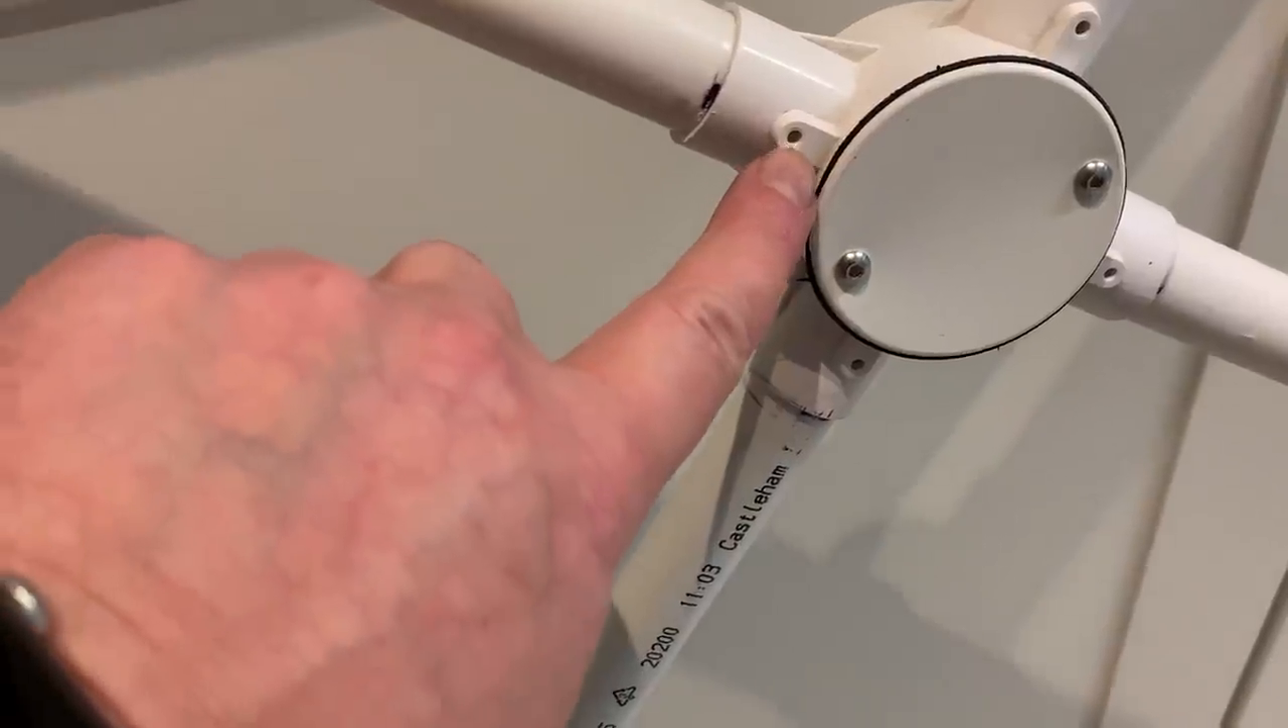And as you can see I've added a centerpiece a blanking cap over the center axle.